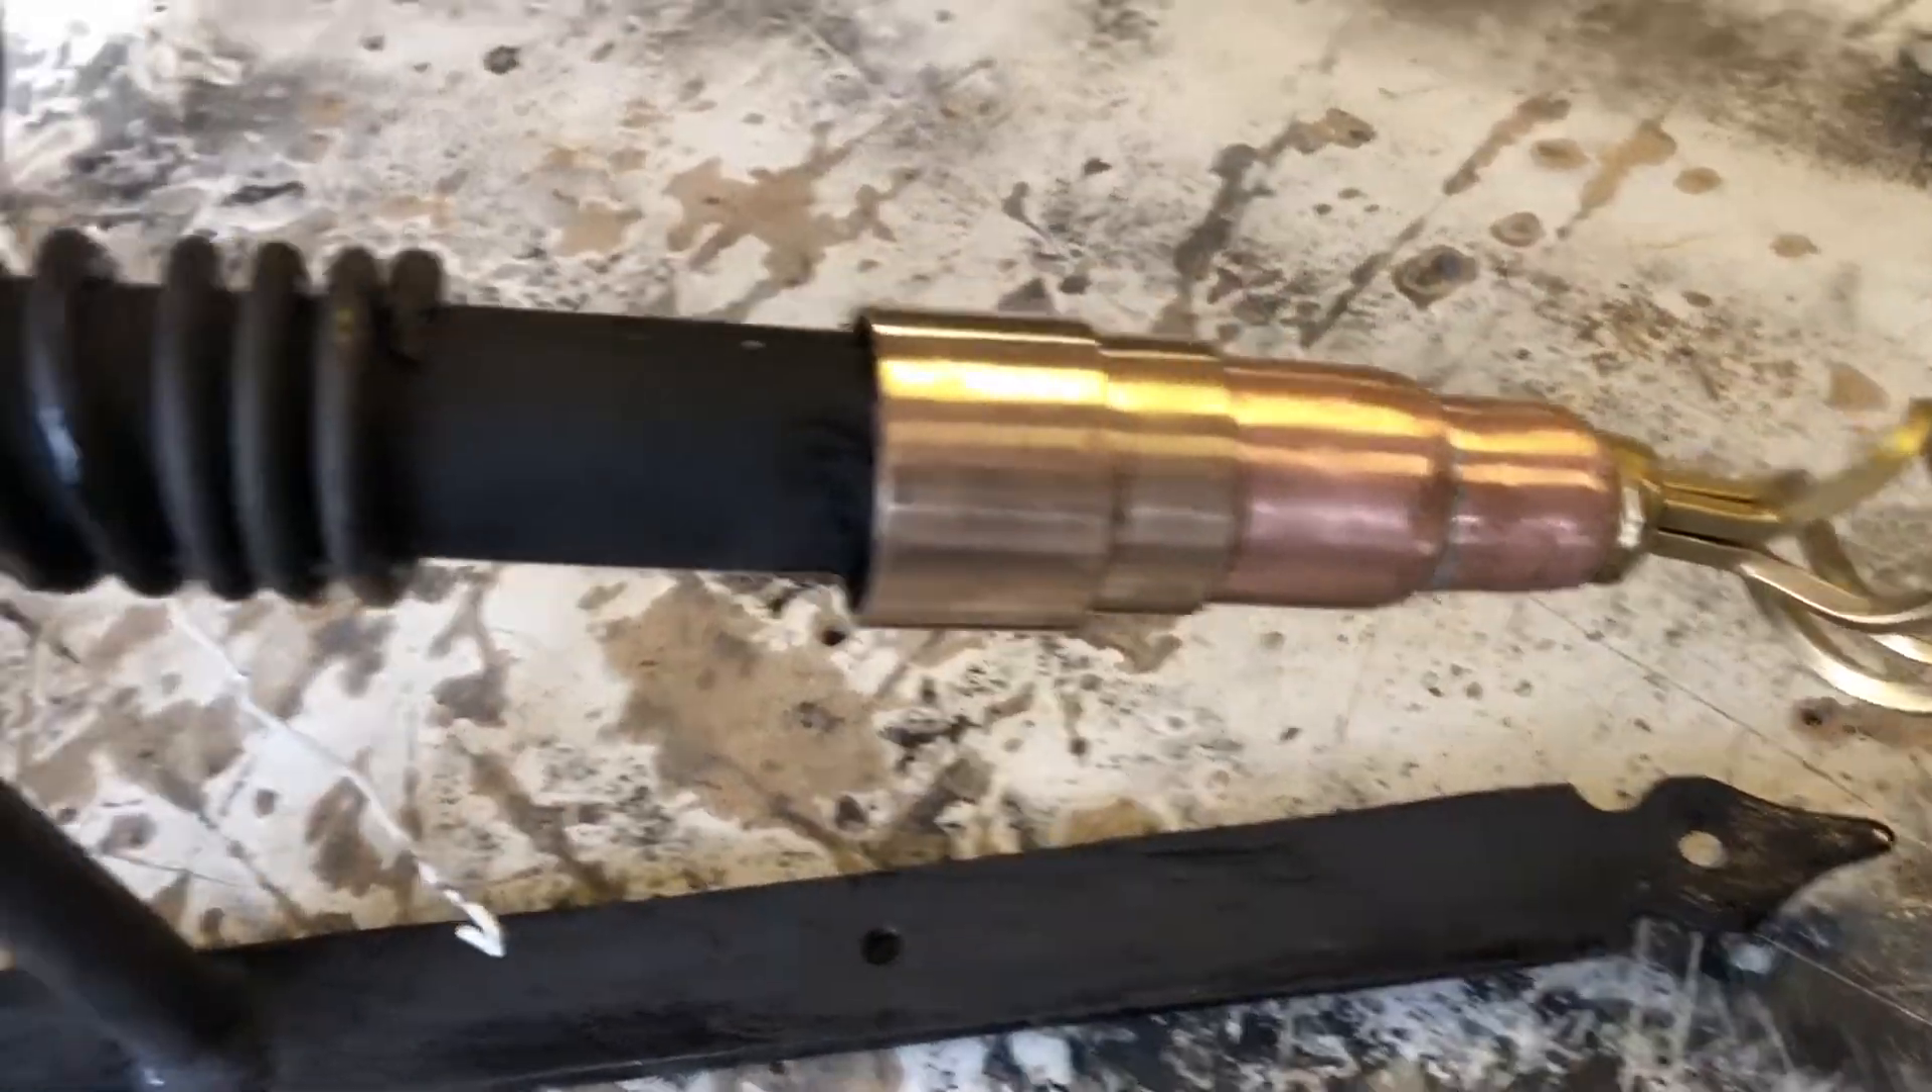Two sizes of copper pipe there, all soldered and fixed on the end.